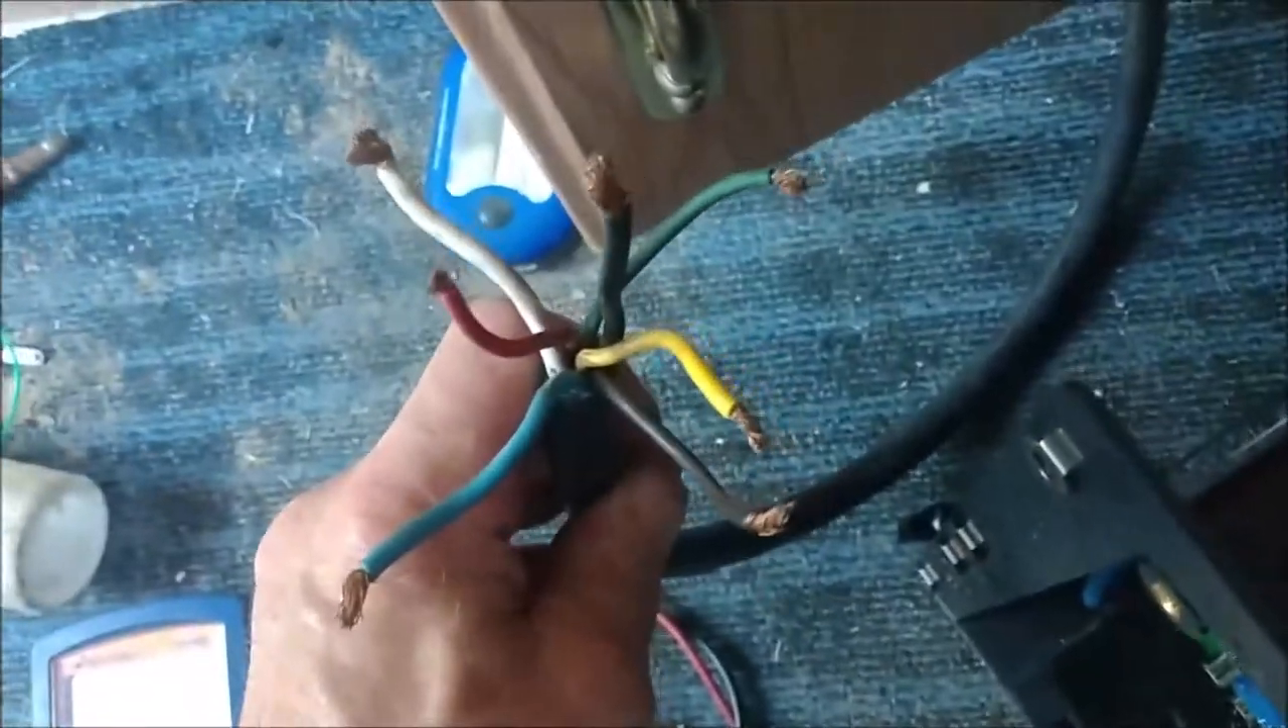This is the other end of the trailer i don't have the plug on there yet but this black wire right here was the uh 12 volts uh was the yeah this black wire on this end.